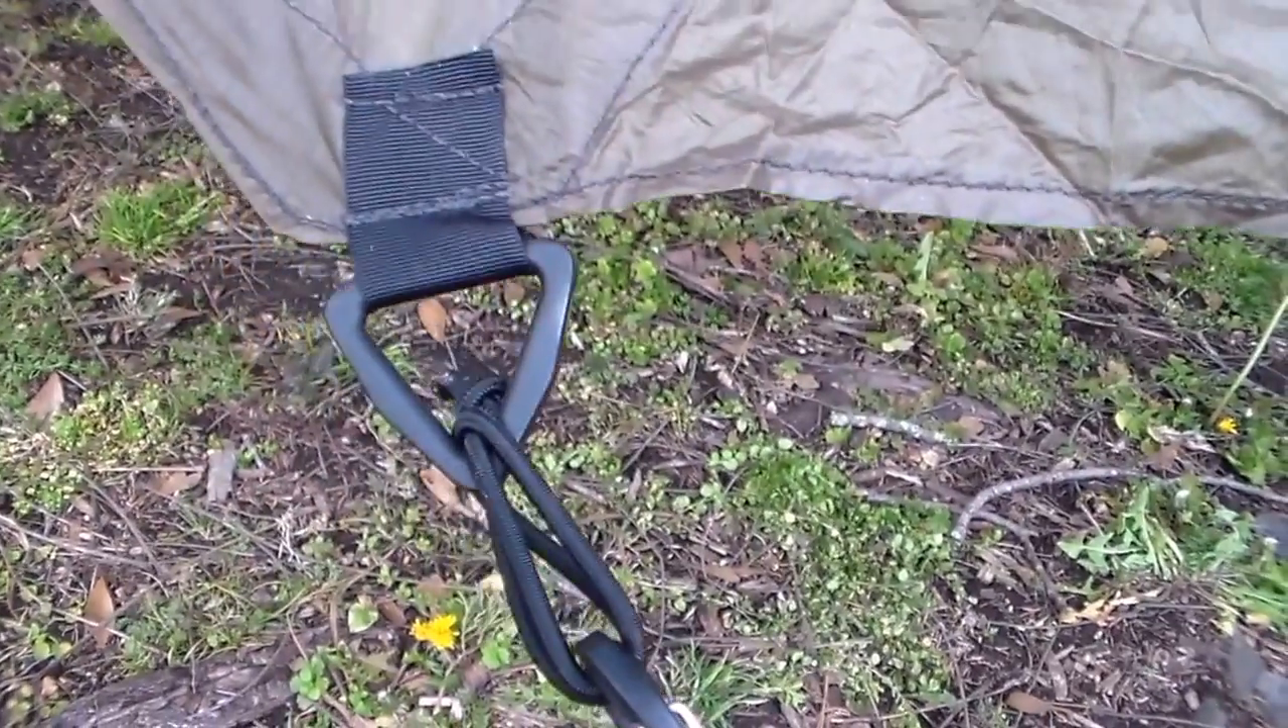I've got some um some stretch cord there that I've wrapped around the the loop there.